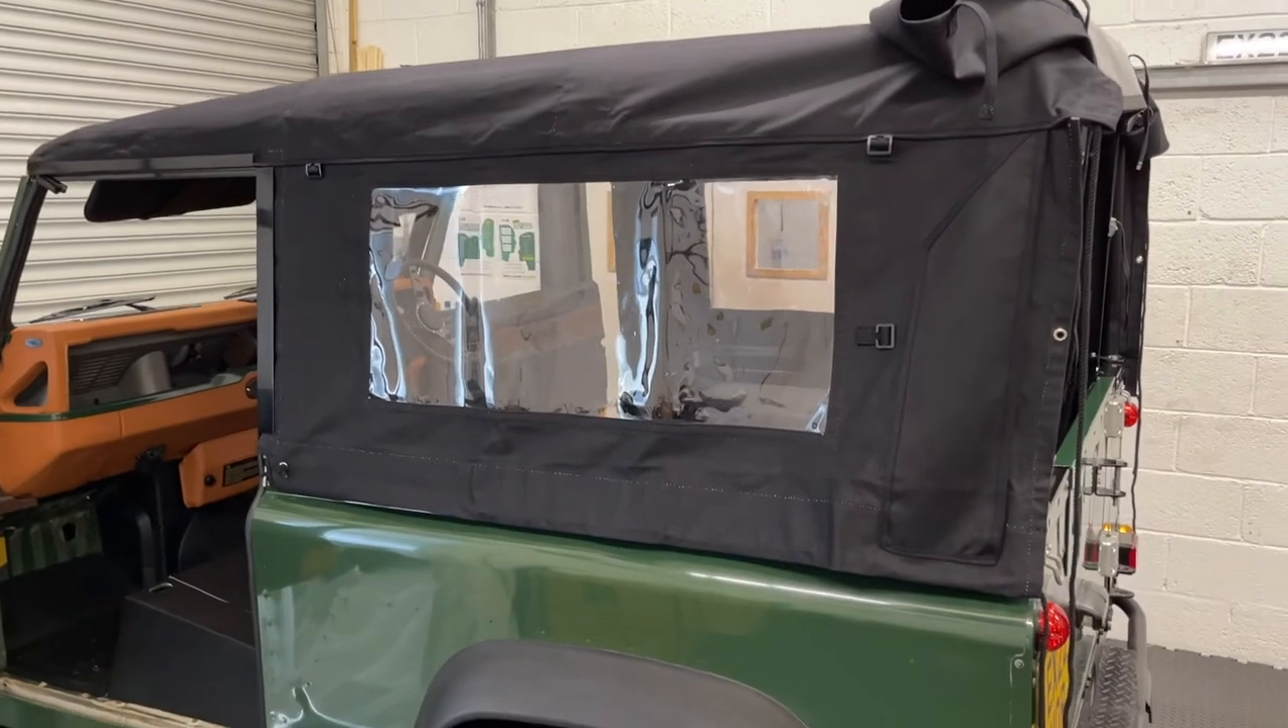Okay so now we've got the hood basically fitted into position.